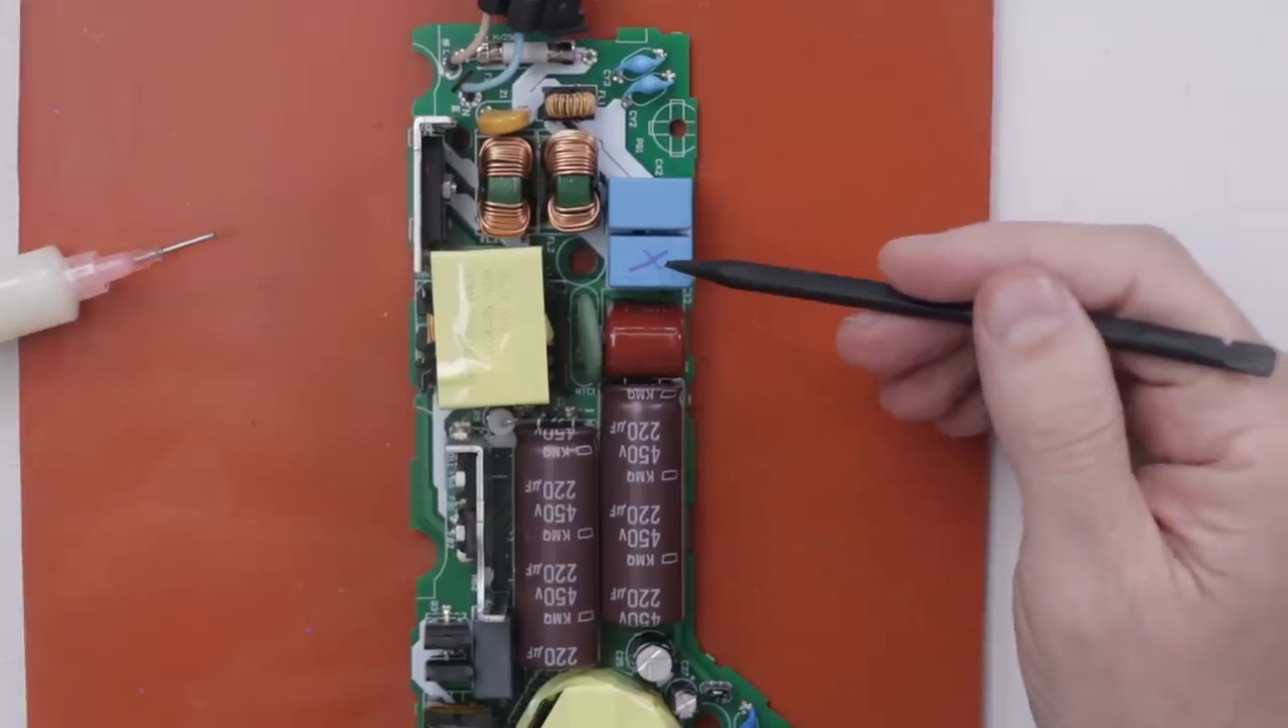So I have the power supply completely removed from the casing.